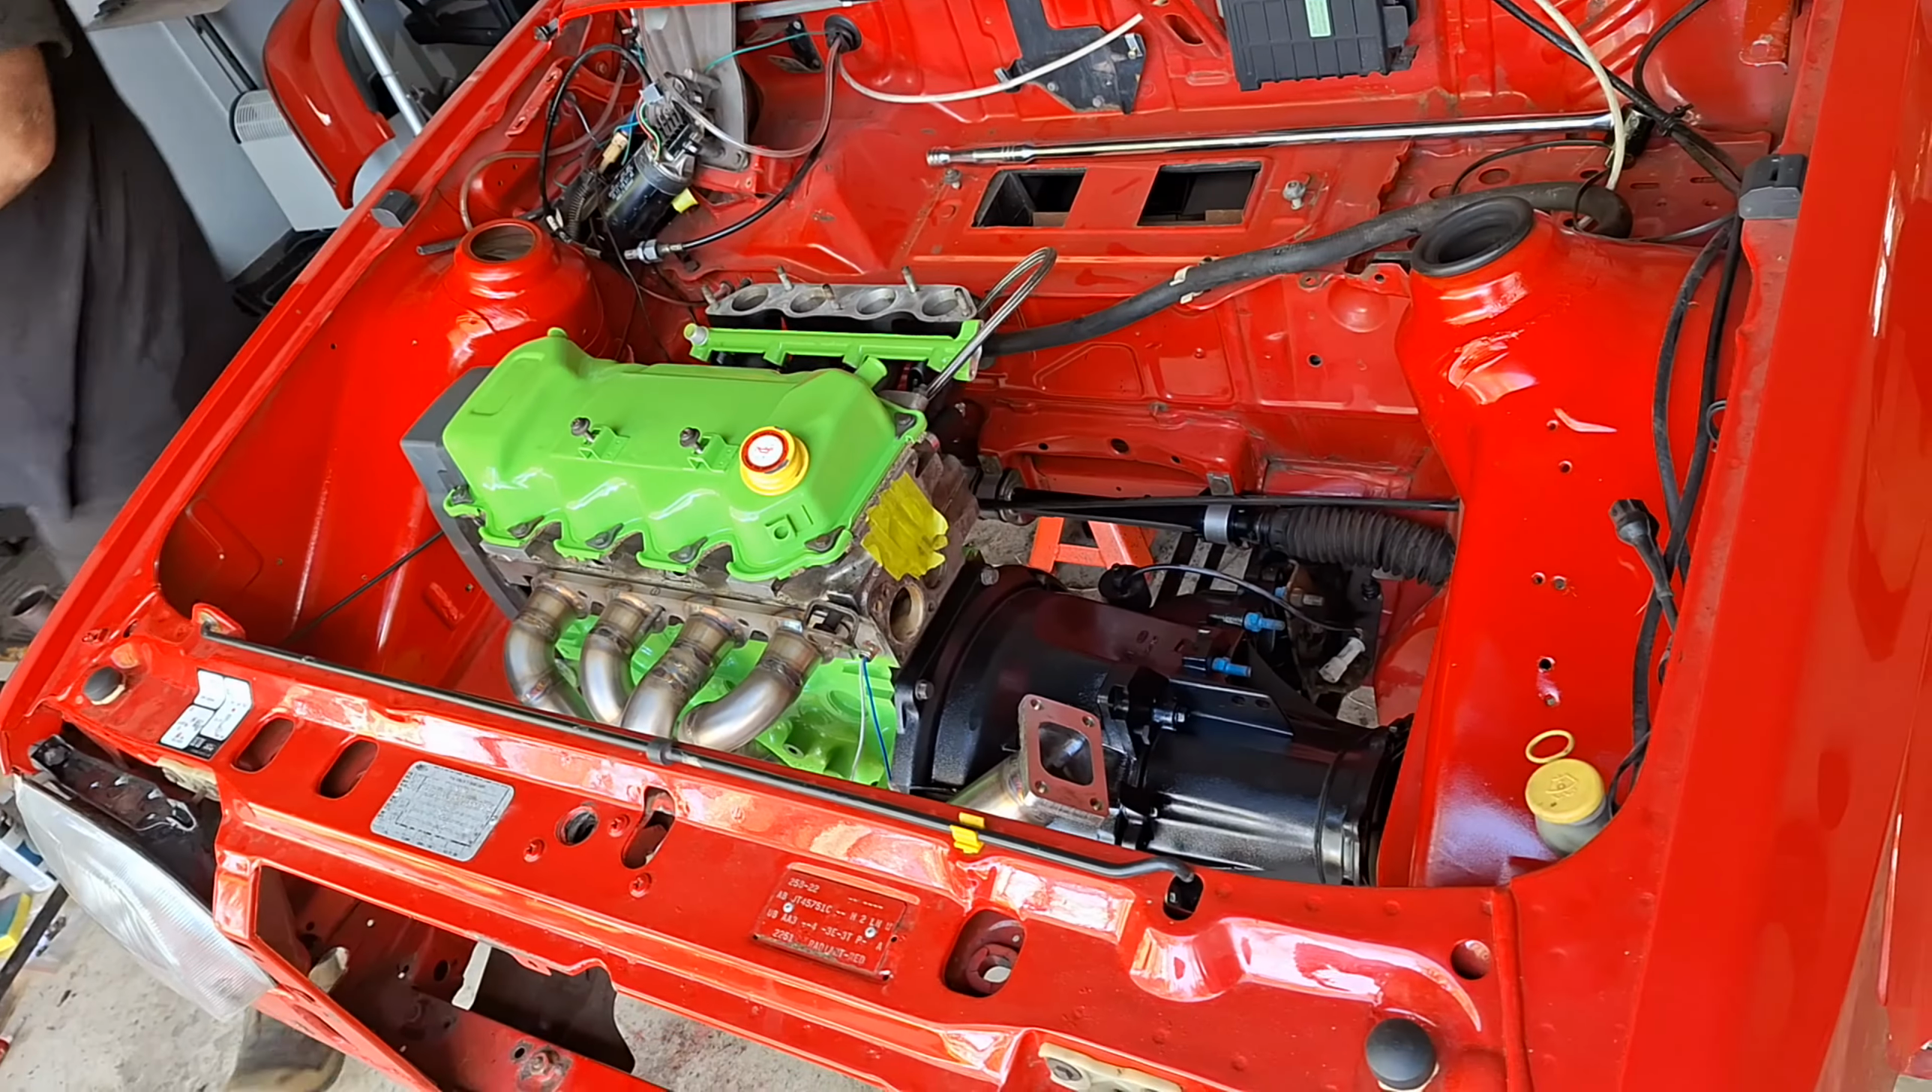There you can see the manifold sat on there.